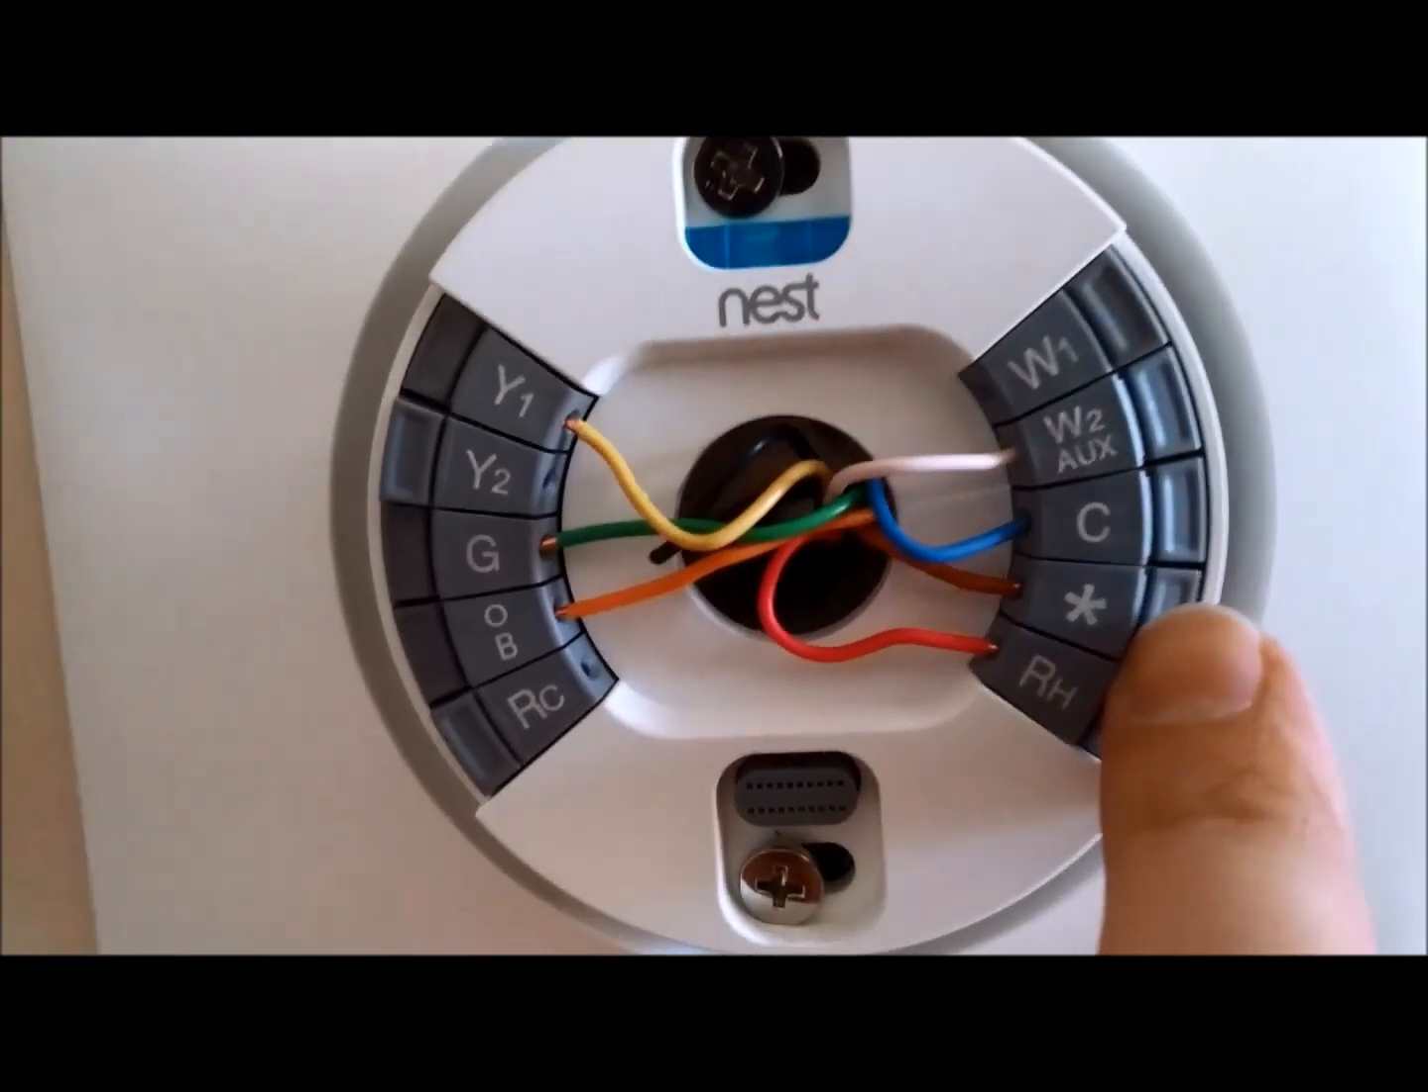You can see I've got the star terminal added for the humidifier.